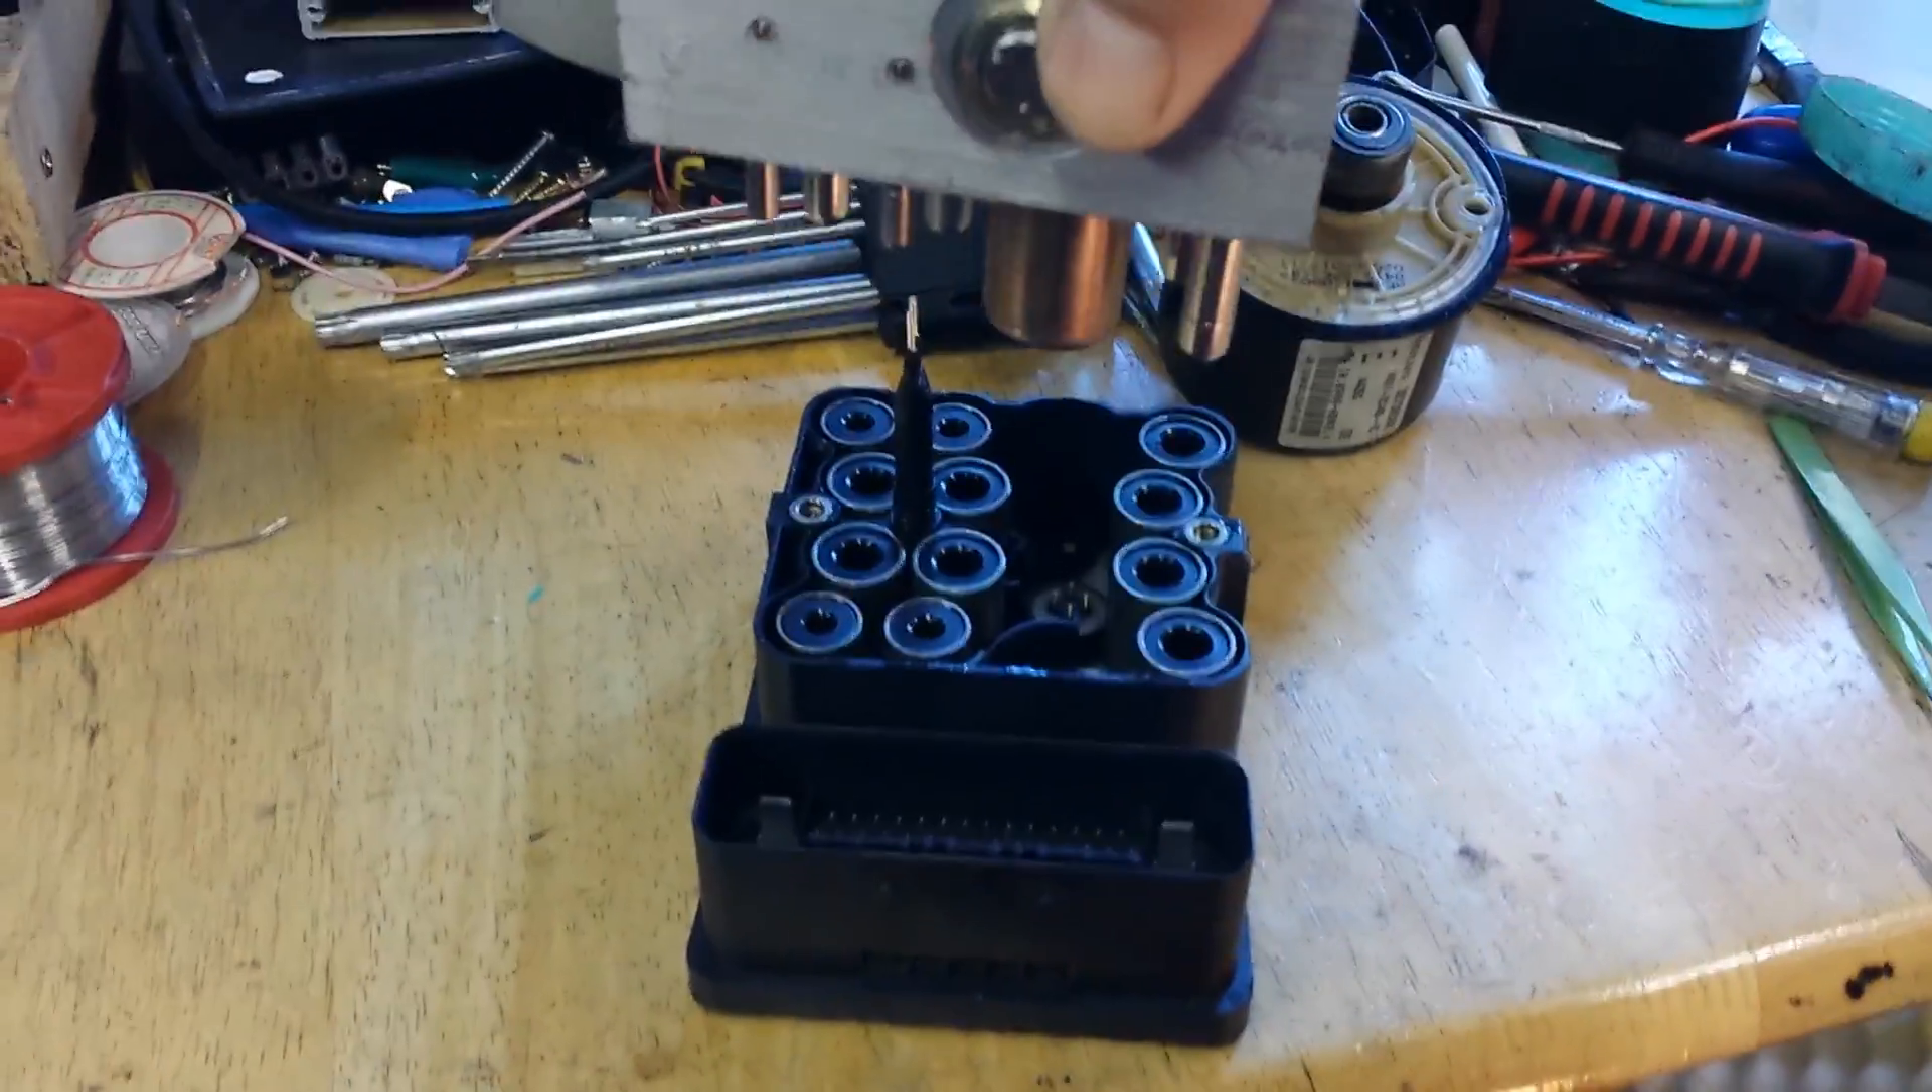So there you go the hydraulic module comes off.